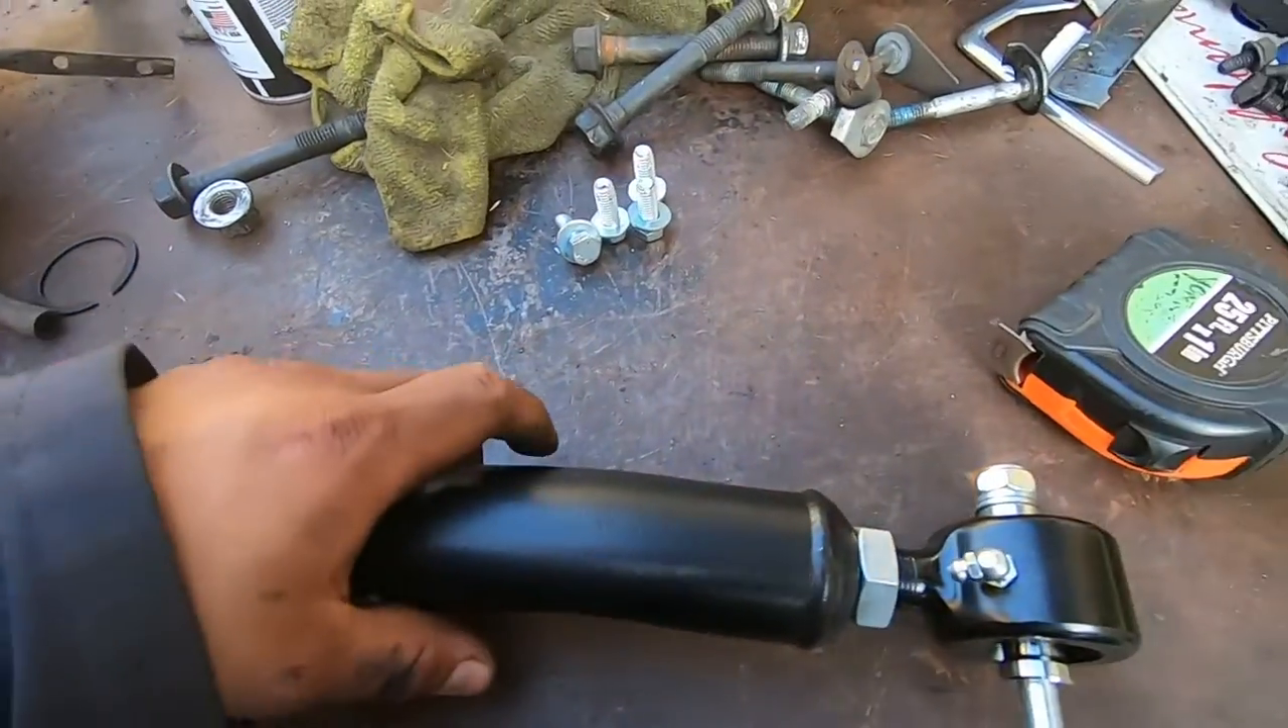Now it works now the bolt goes all the way through.